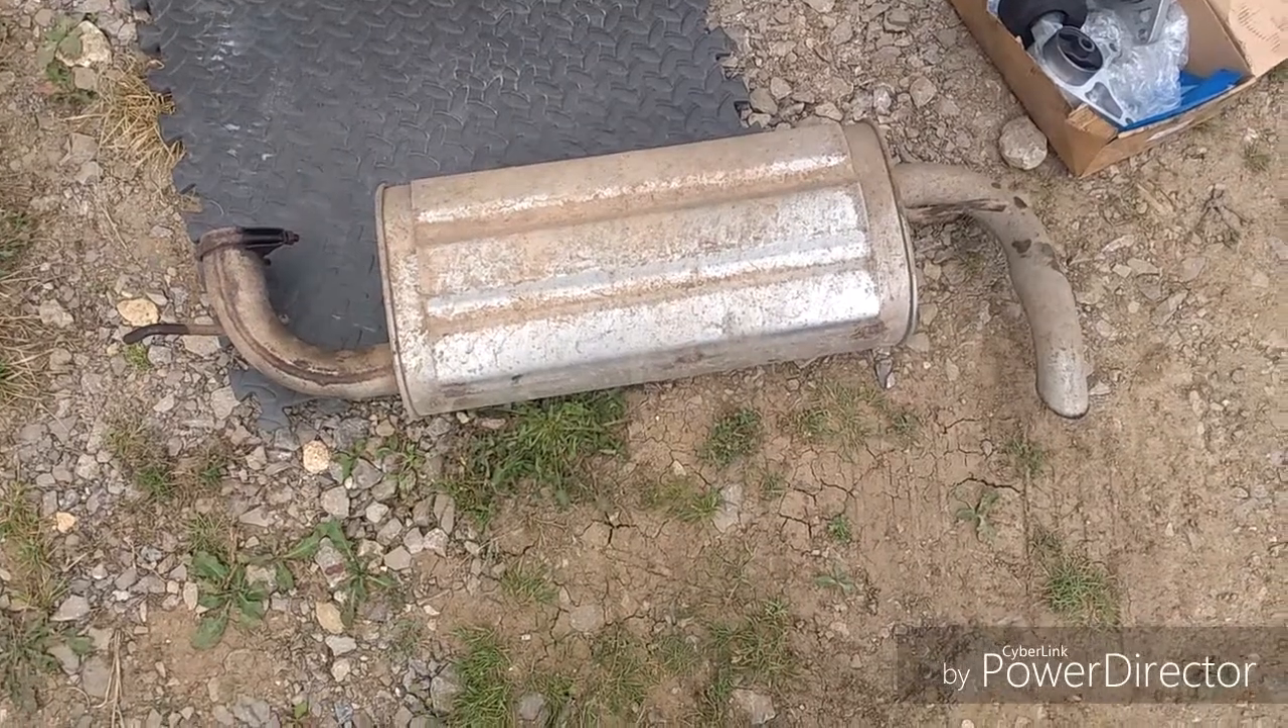Right so I took the back box off just to make it a bit more easier.